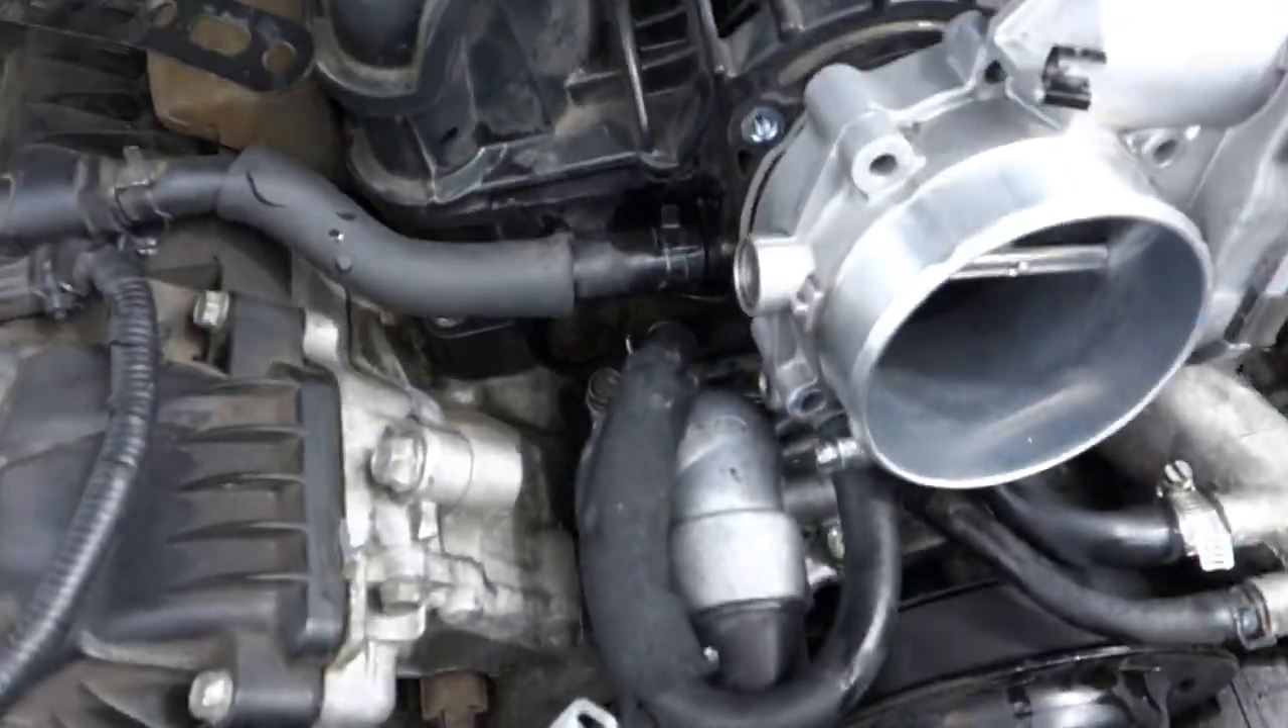All right so we've got the old throttle body off new throttle body on.